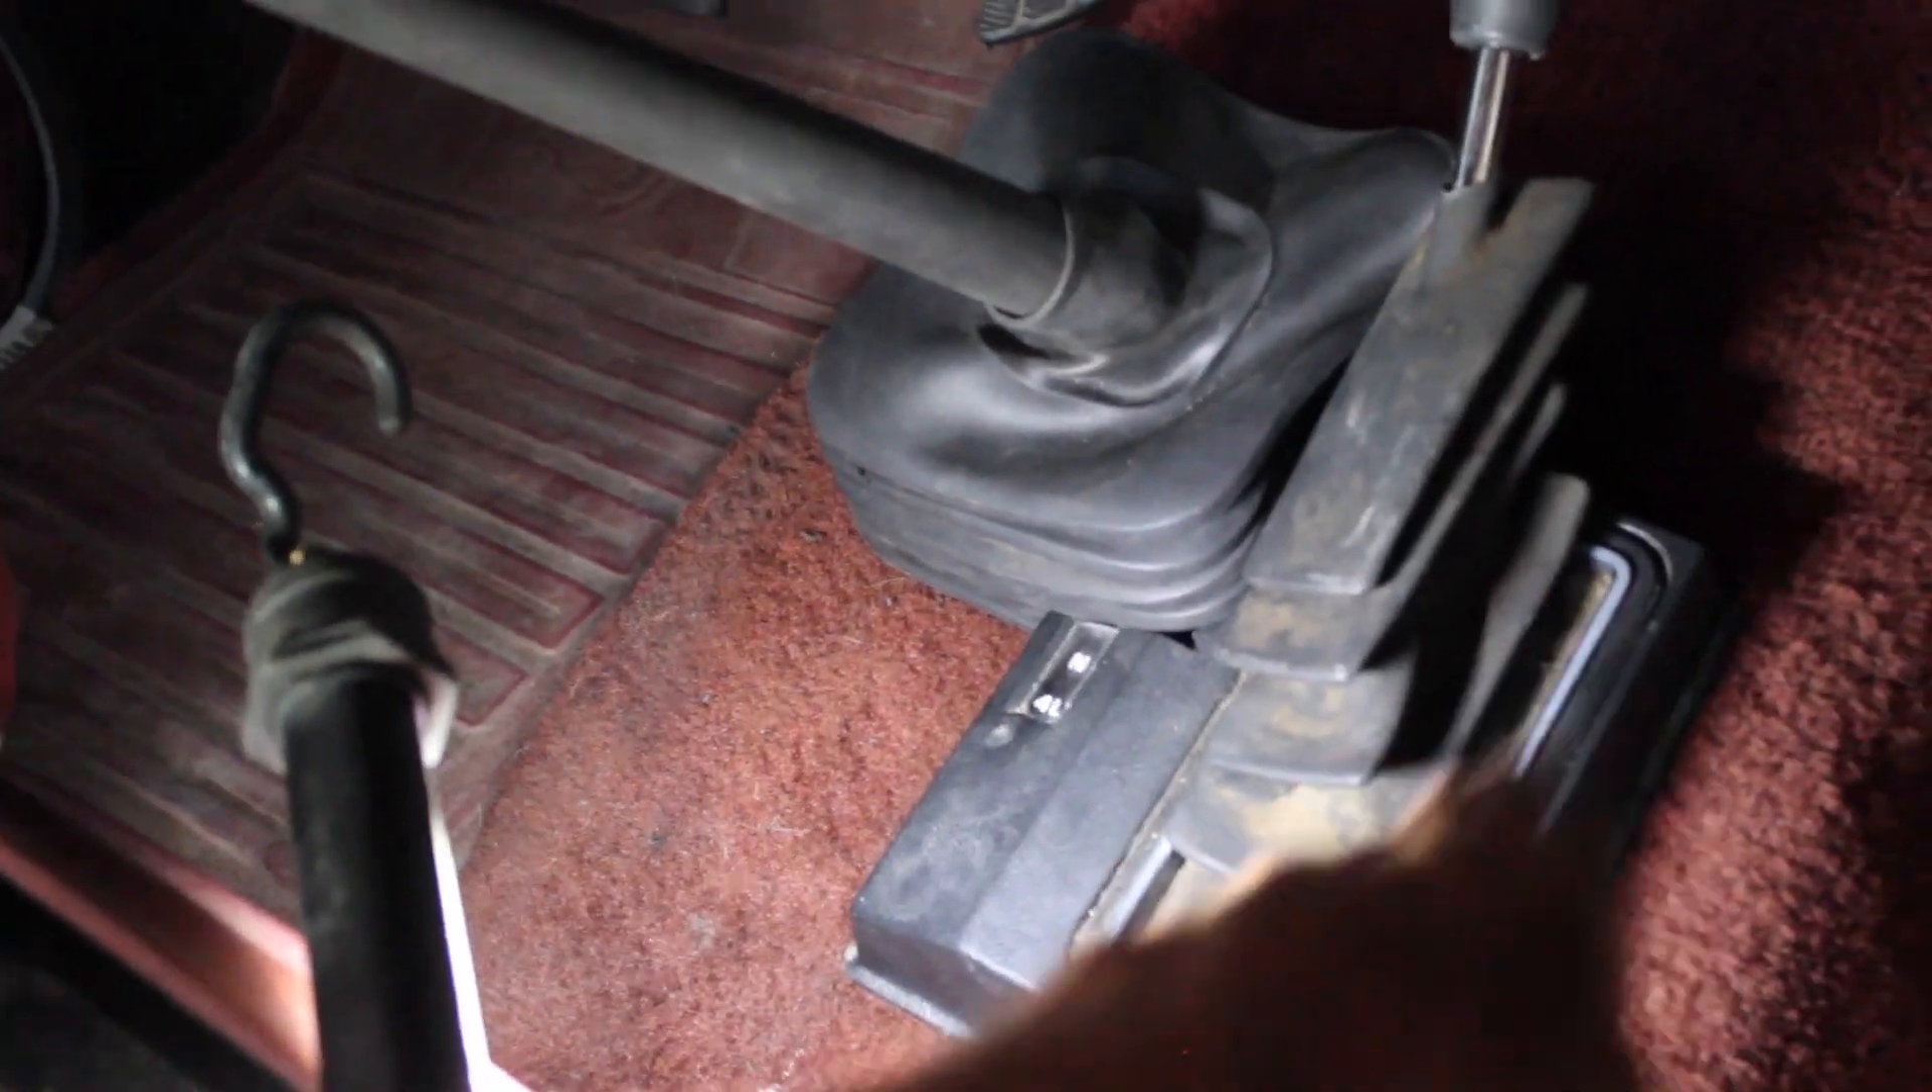The tranny boot gets in the way of the transfer case boot.